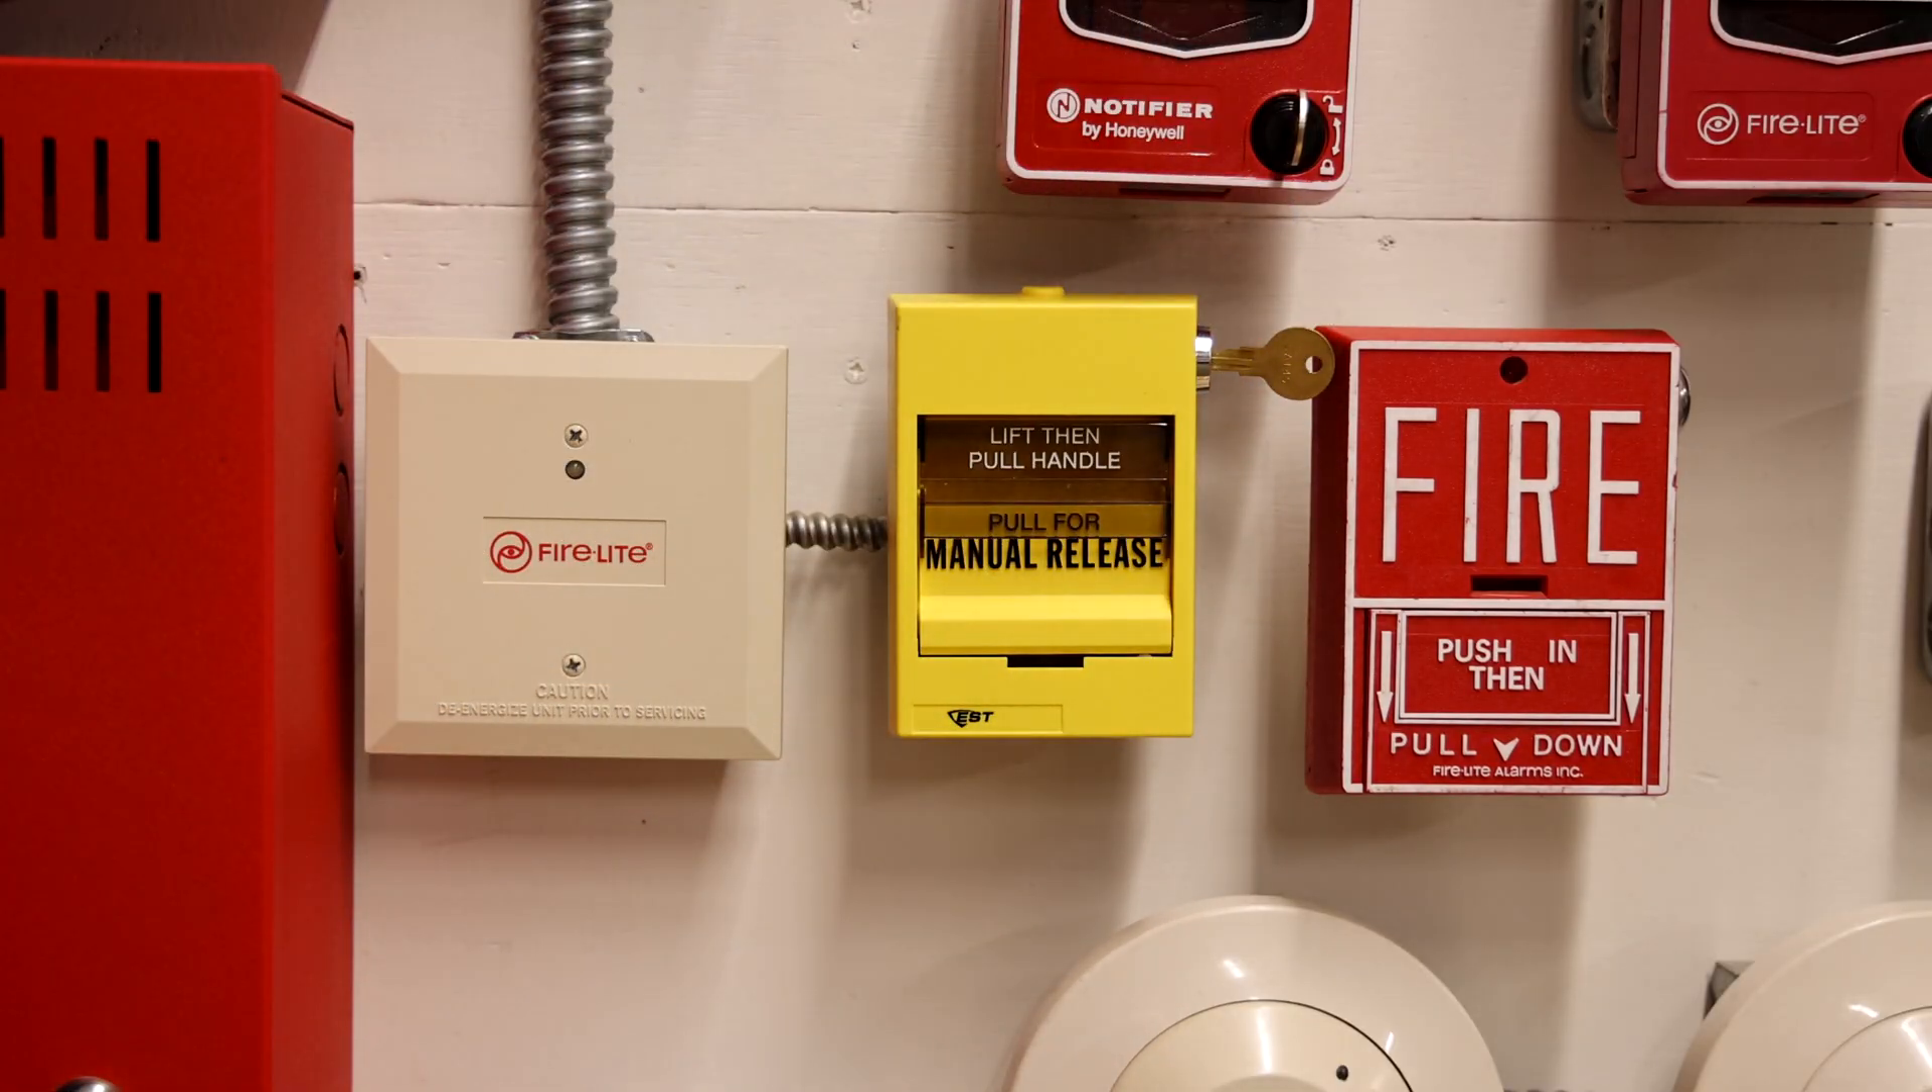I can't get the key out because the BG10 is in the way.